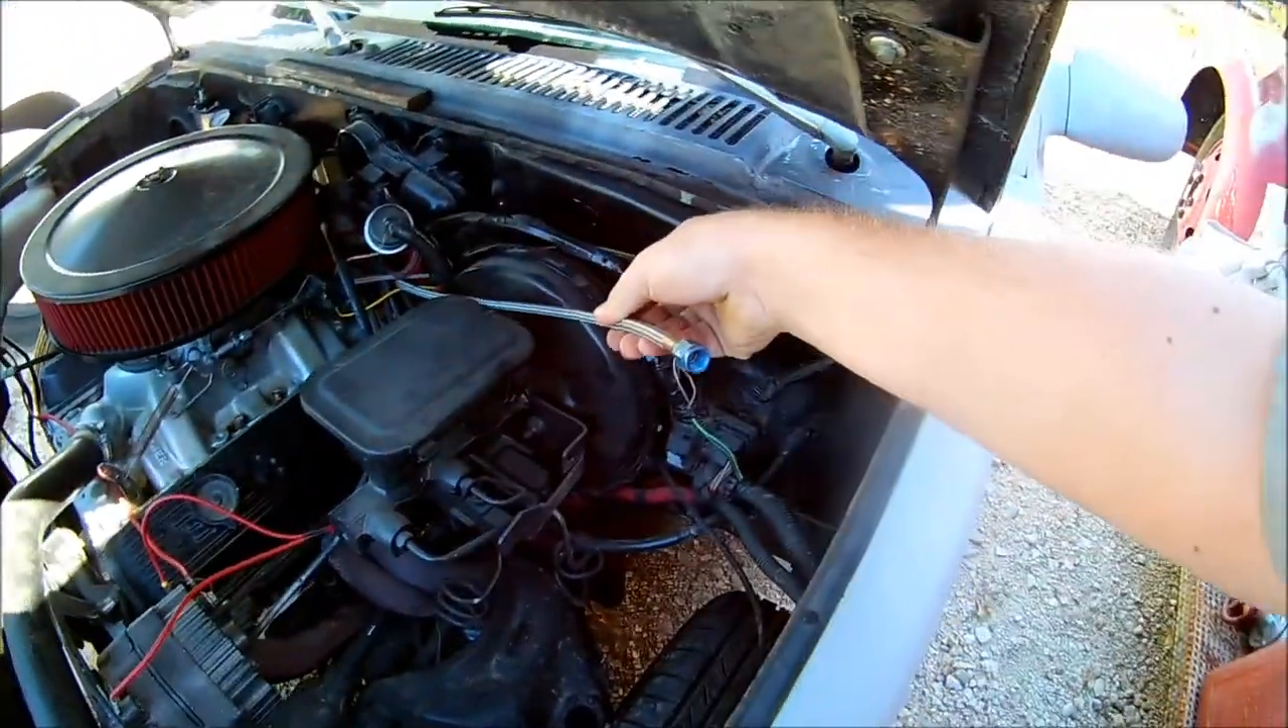I've got the nitrous line hanging out right here for now.